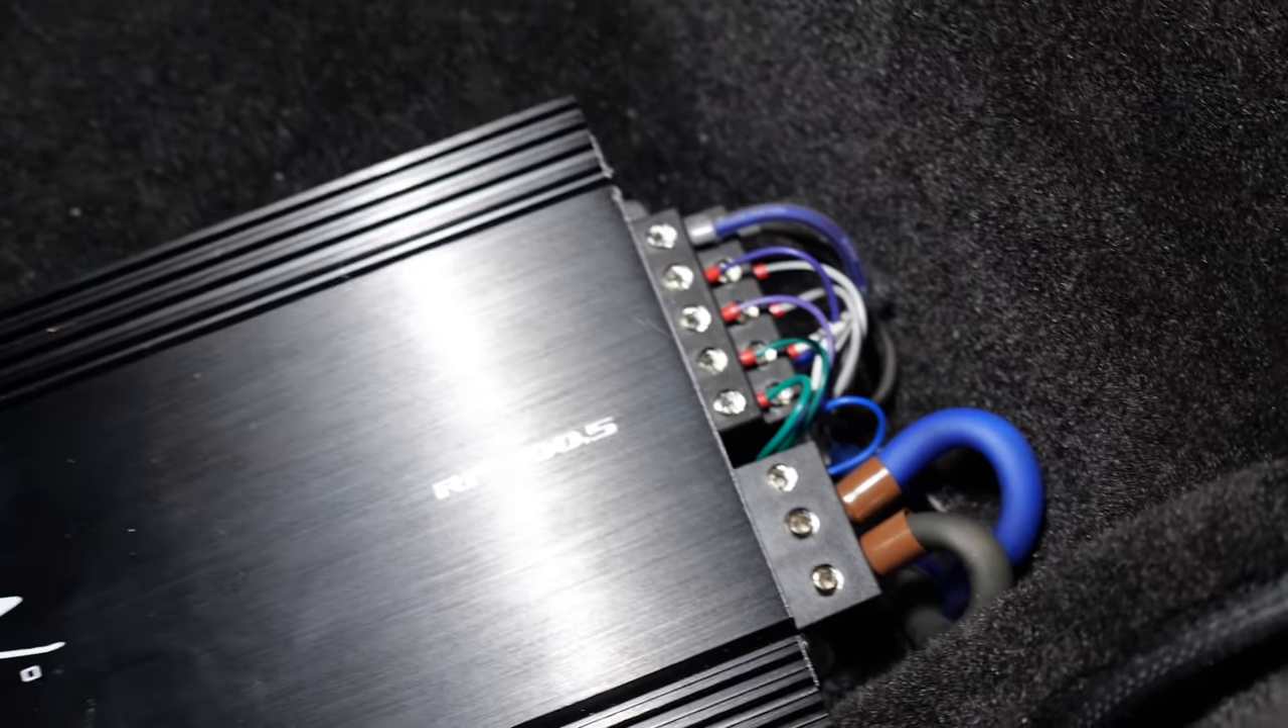For now, I did all of the wiring for the amp. So I have the amp all buttoned up here.